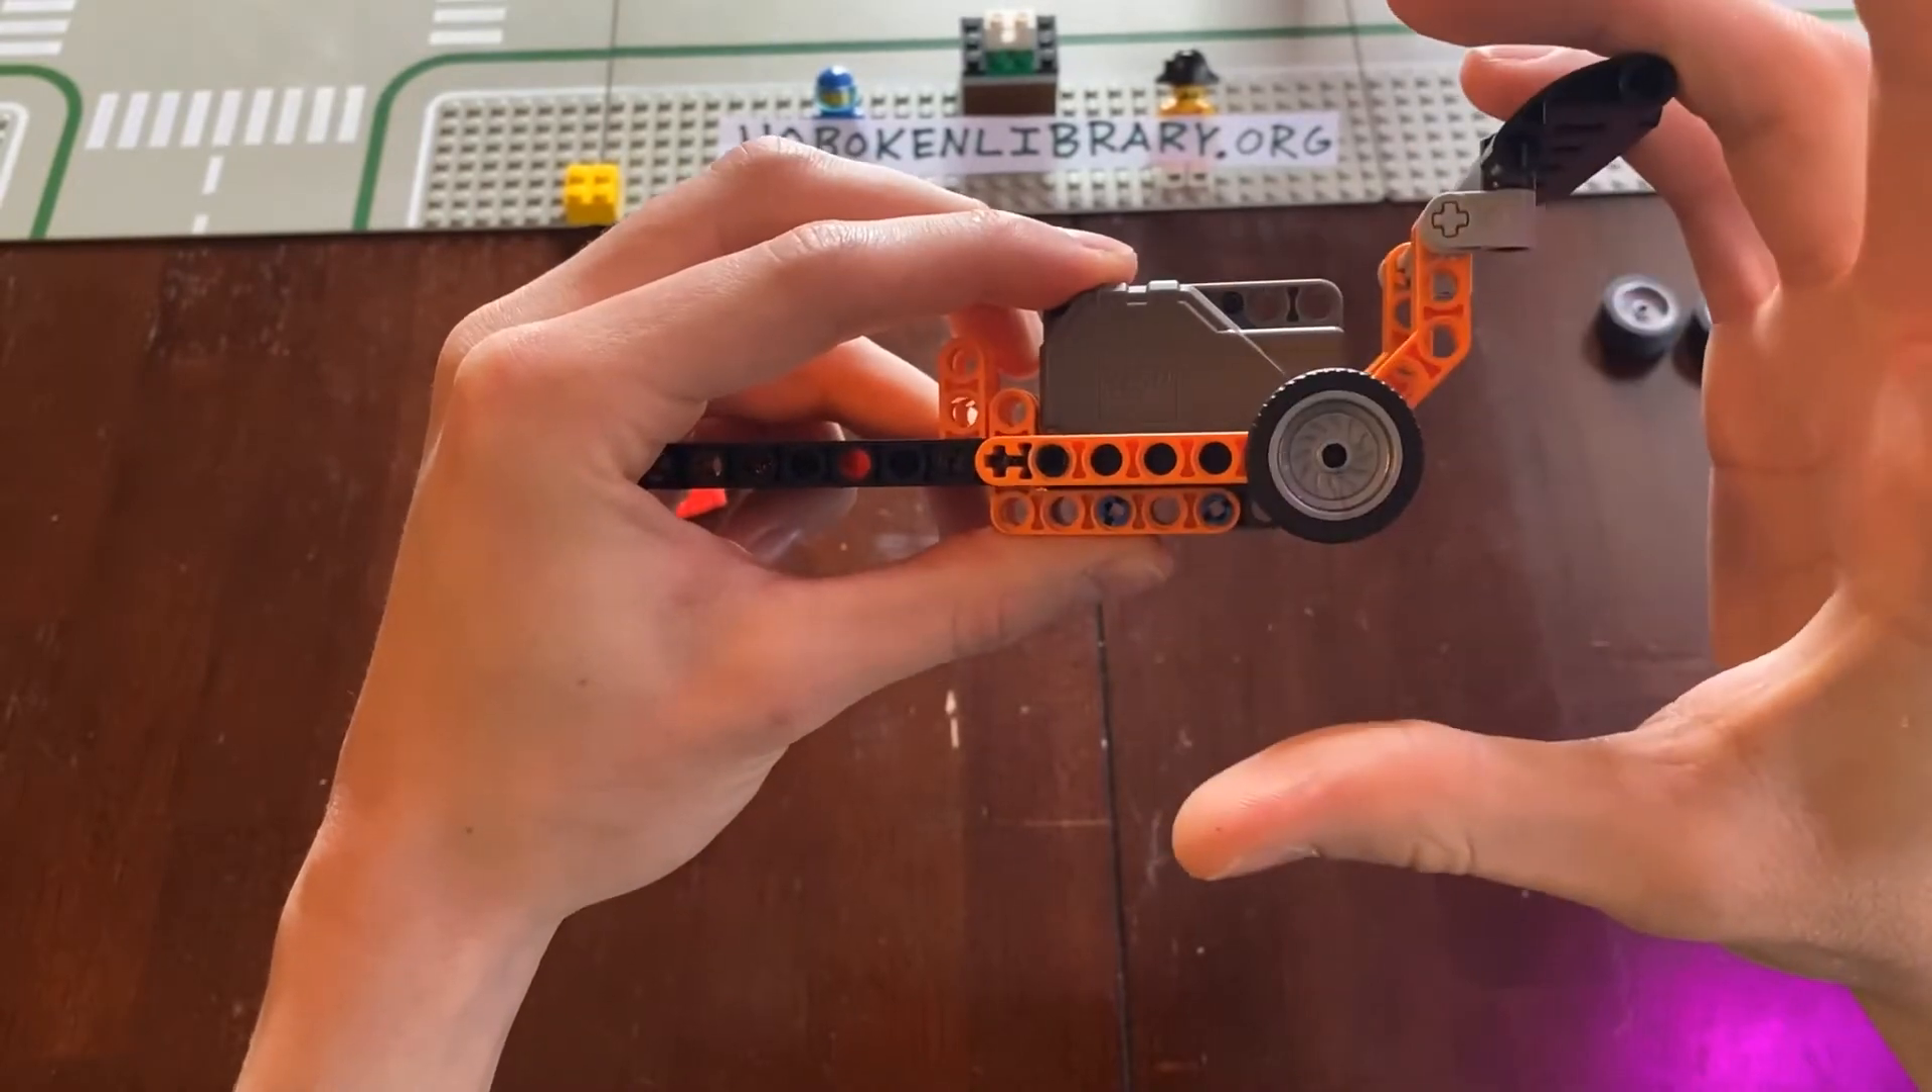Now, you probably will also notice that we've got some extra pieces on the table. That's because we're not quite done yet.